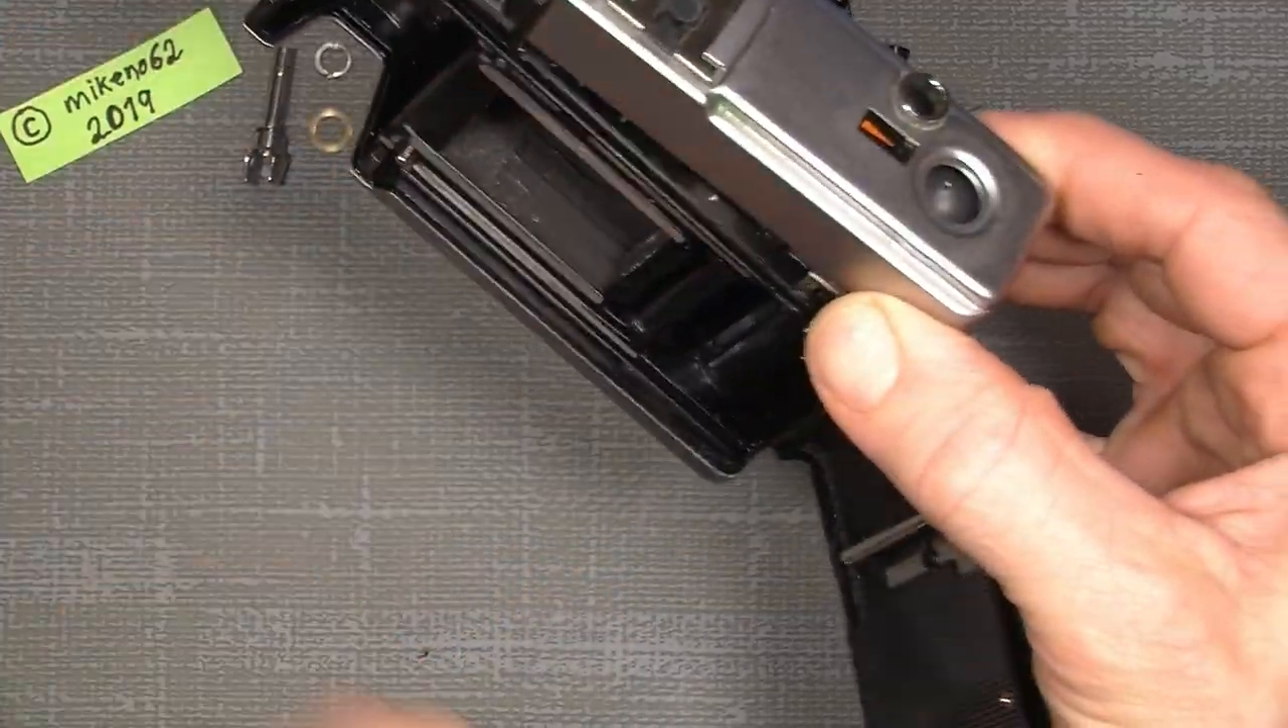Now I have already taken the camera apart.